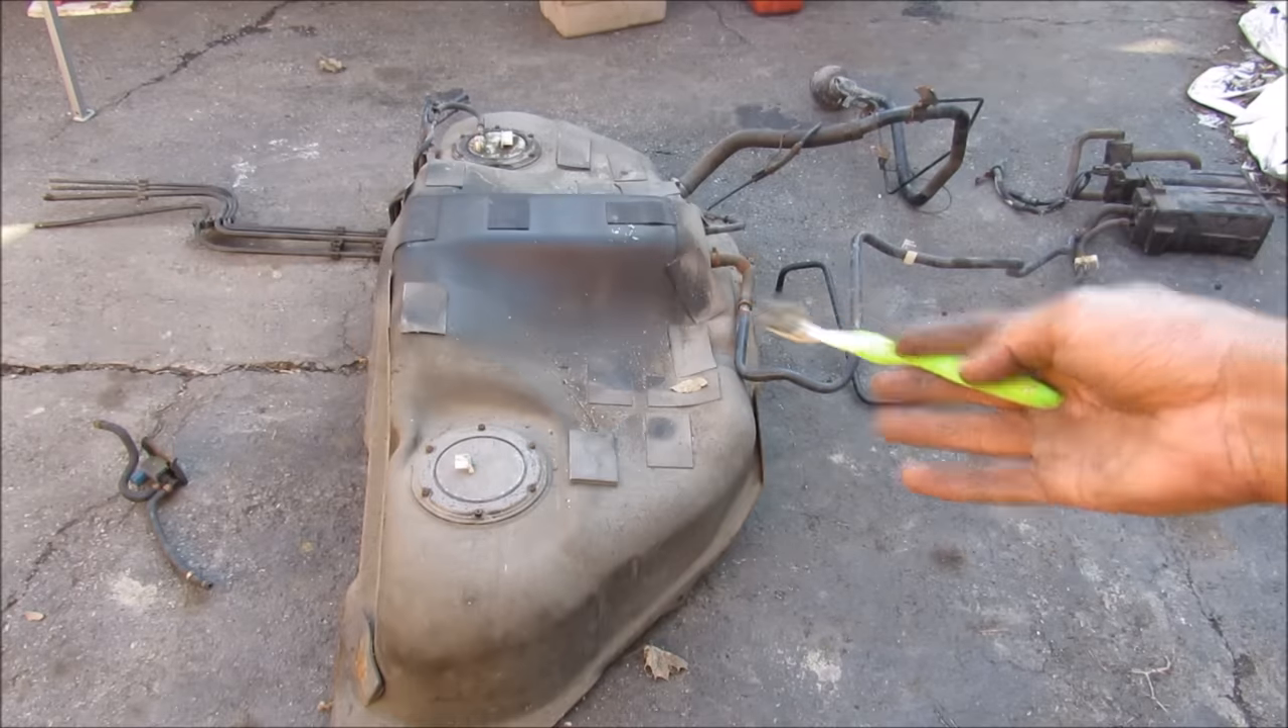So here we have the entire EVAP system removed from the vehicle so we can have a closer look.